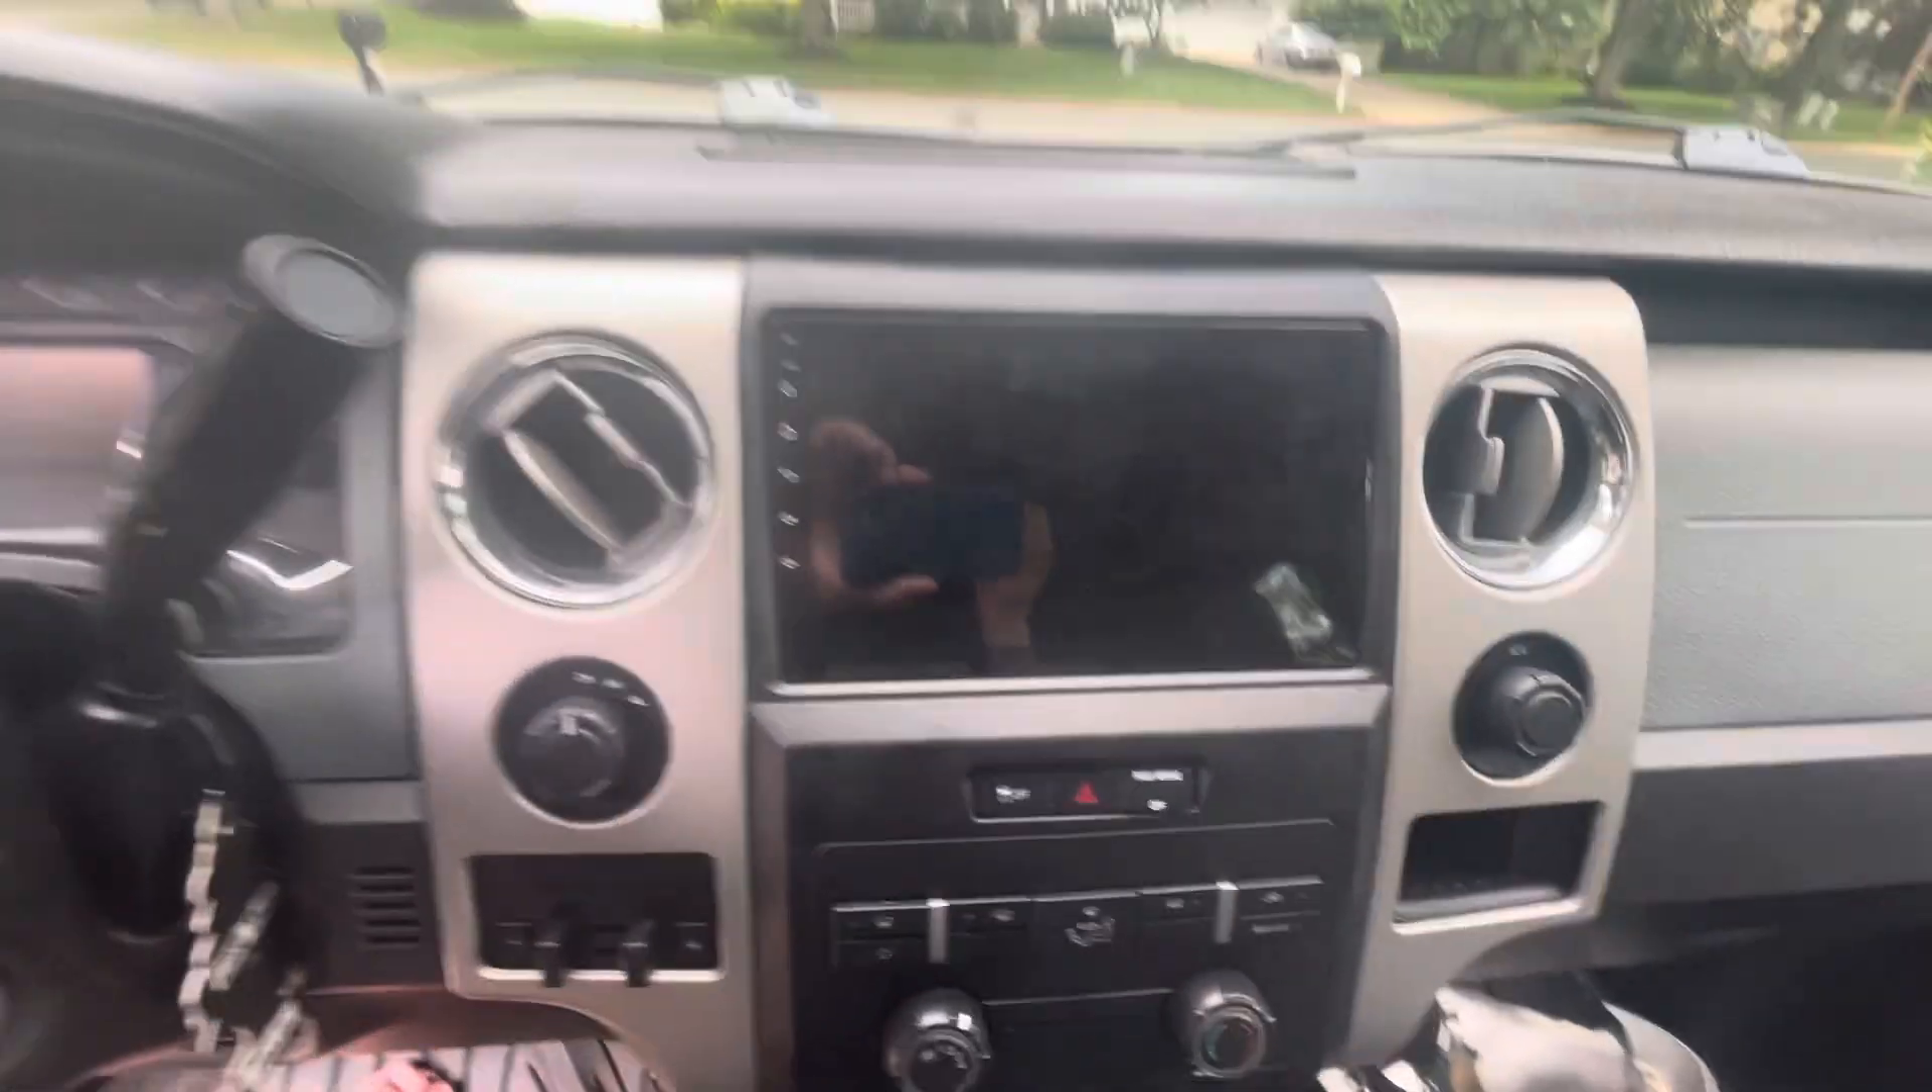And here's the unit all set up. It's super clean.